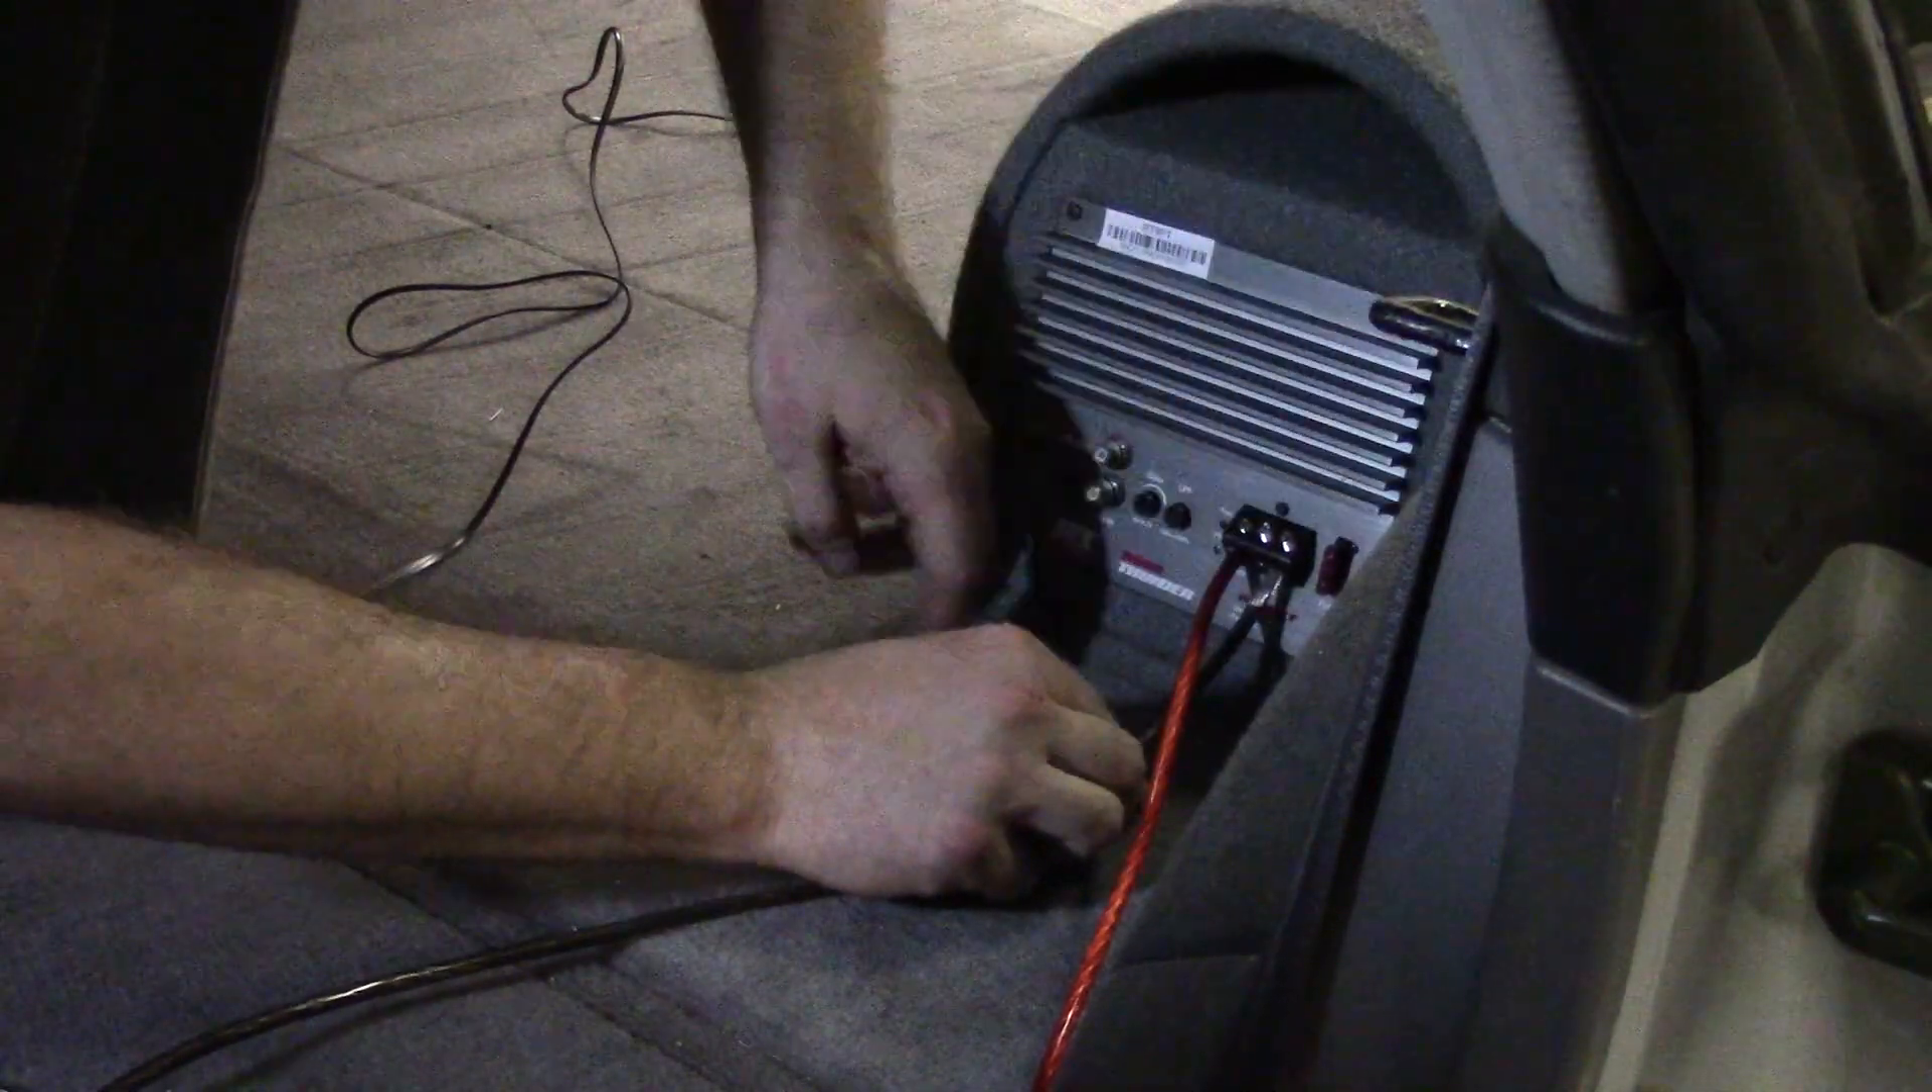So we've already got our positive connected.